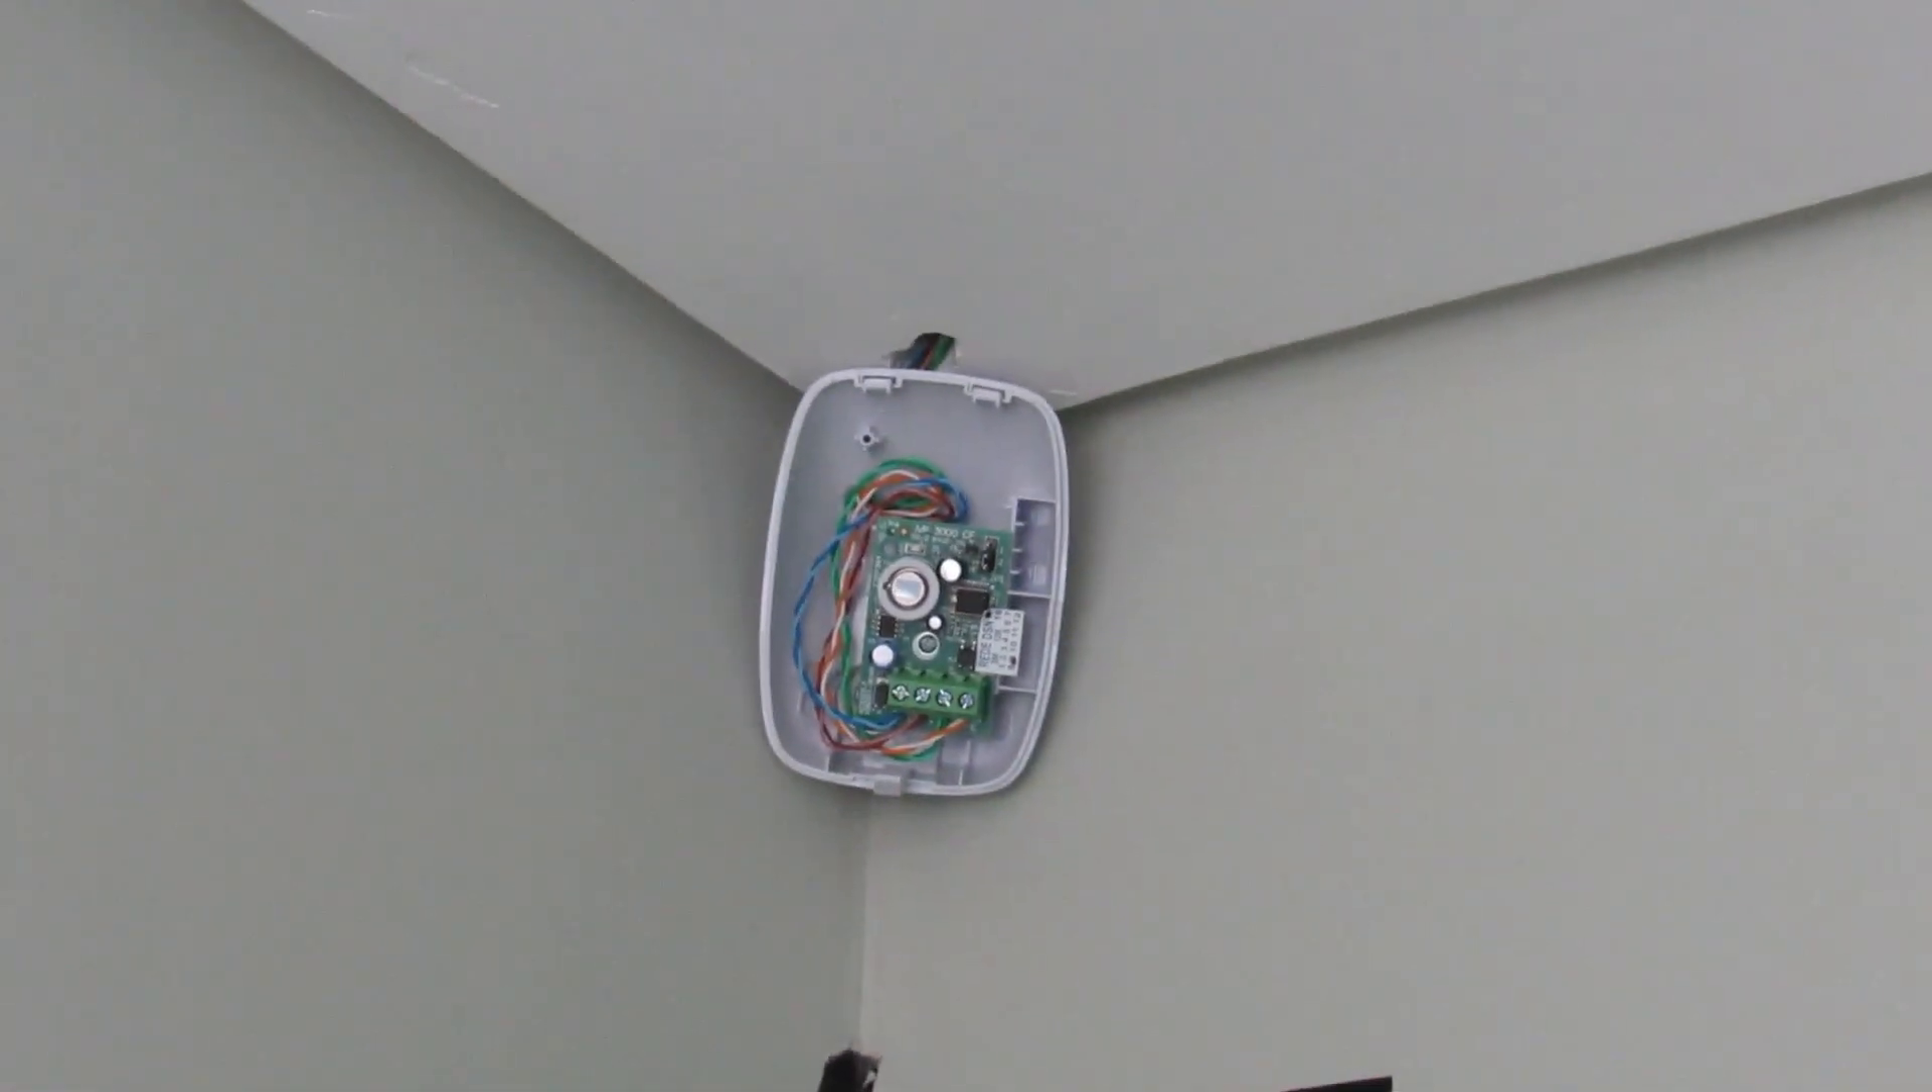Então pronto, o sensor já tá ali, né?